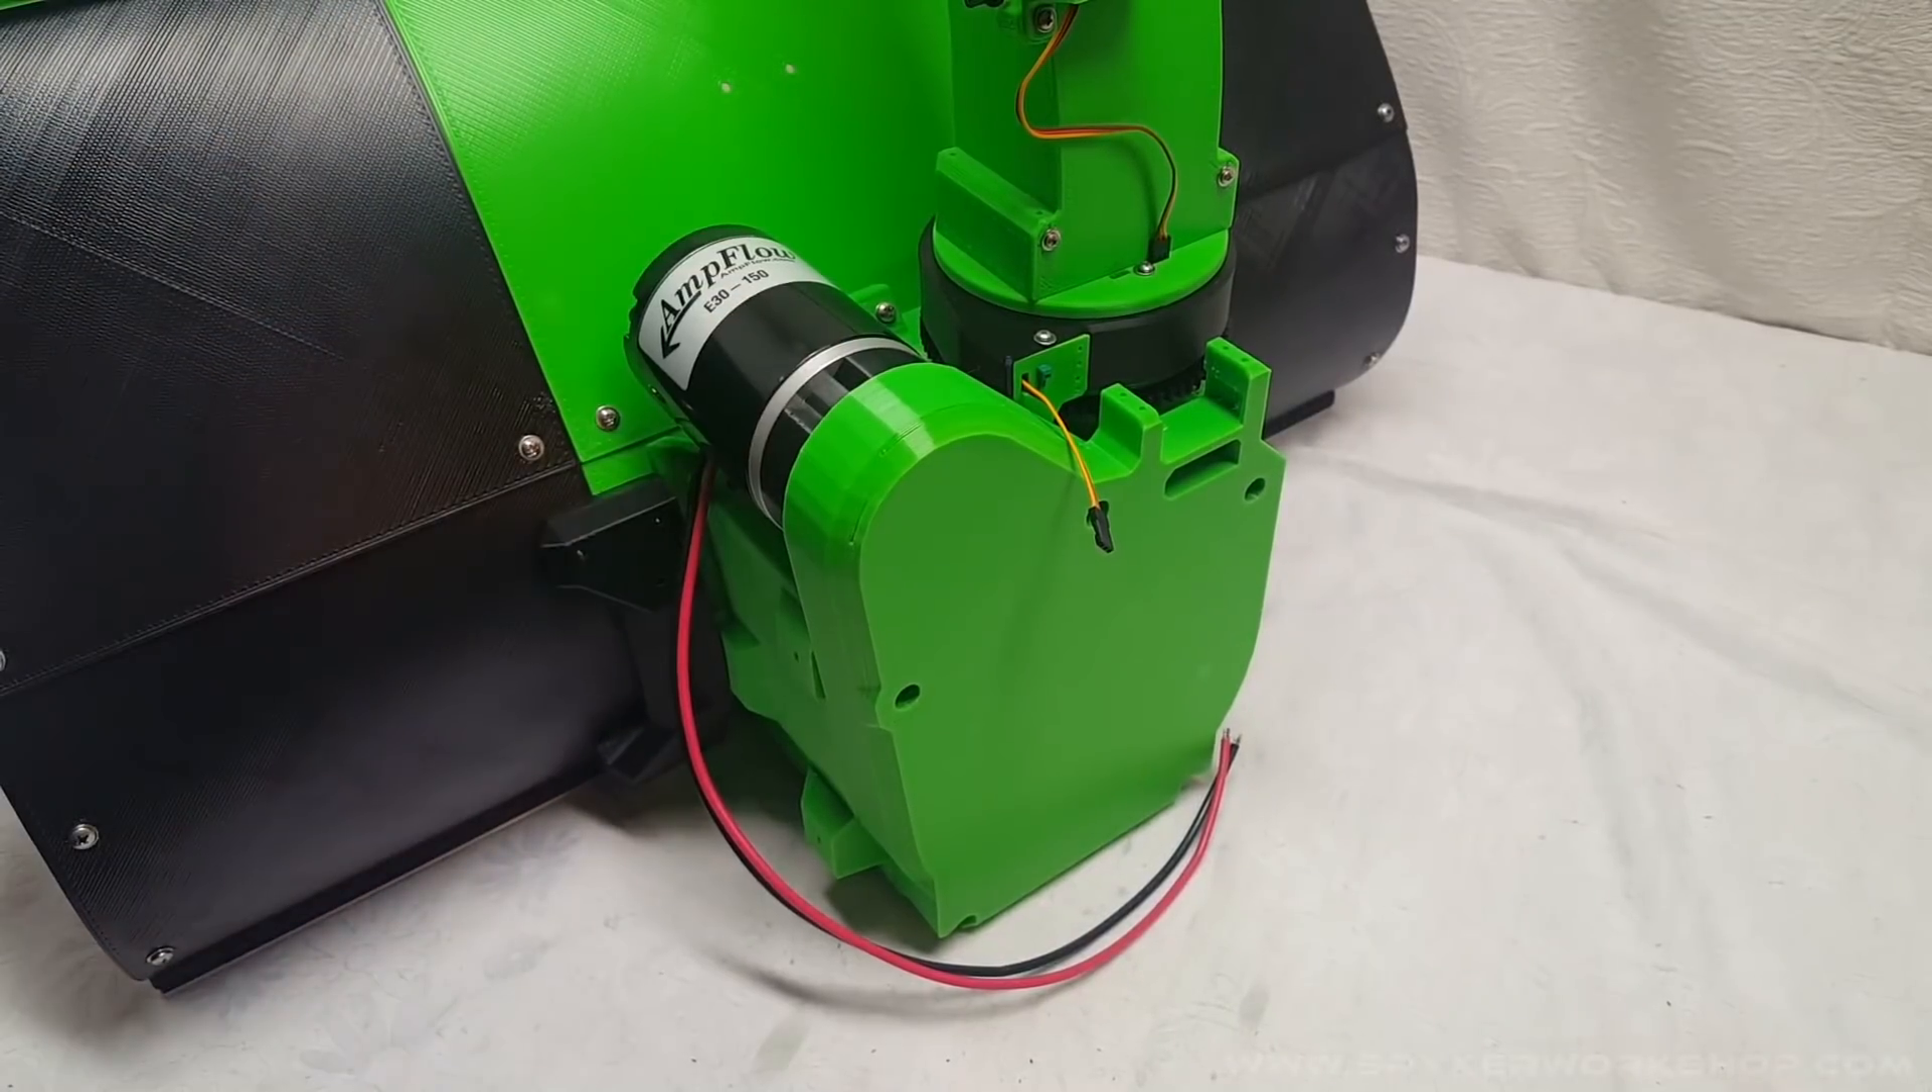And there is the cover plate screwed on.